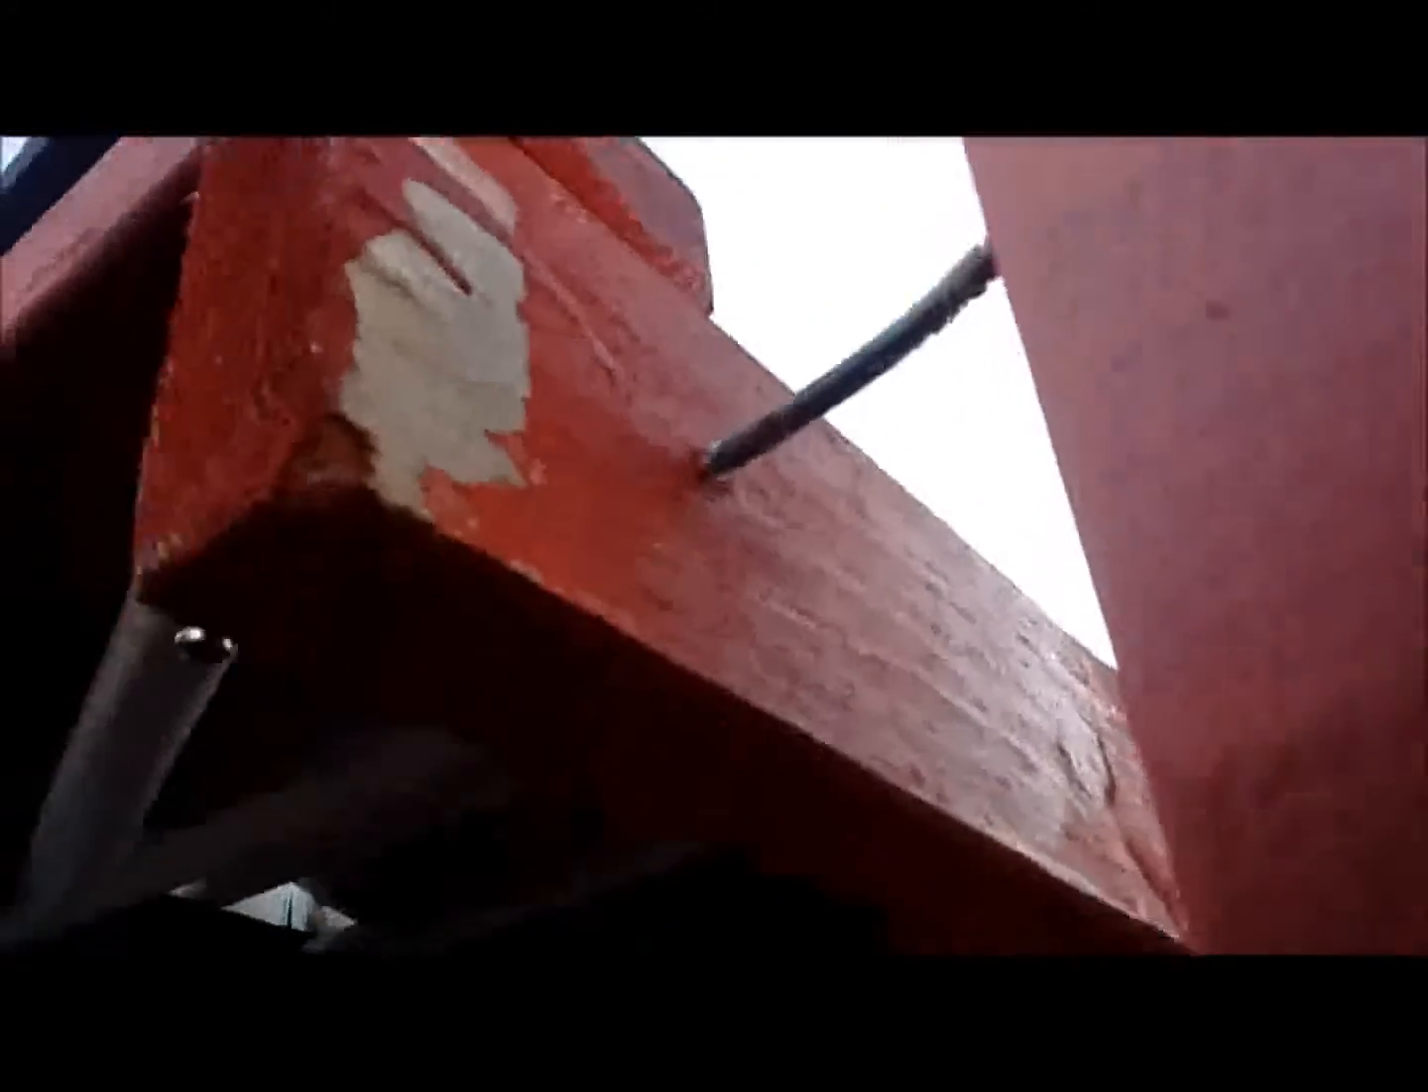I noticed that this bolt is coming out of the frame.